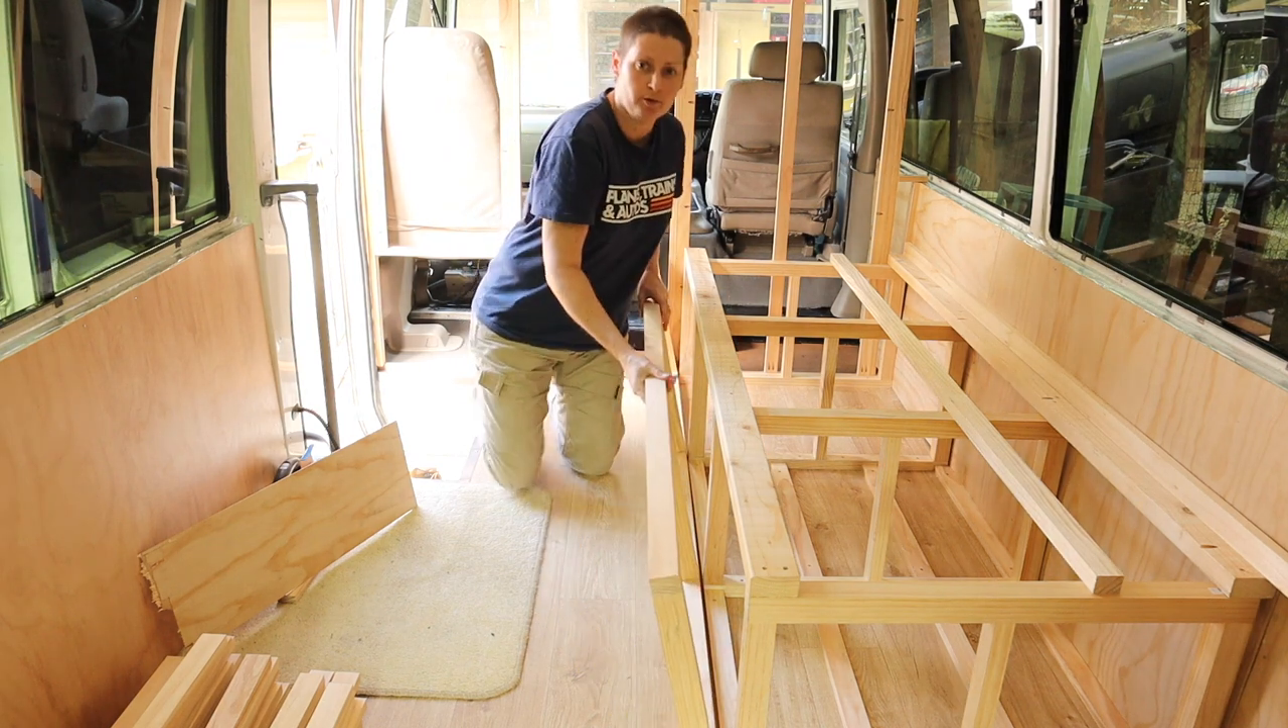I finished the basic structure of the fixed part of the bed.